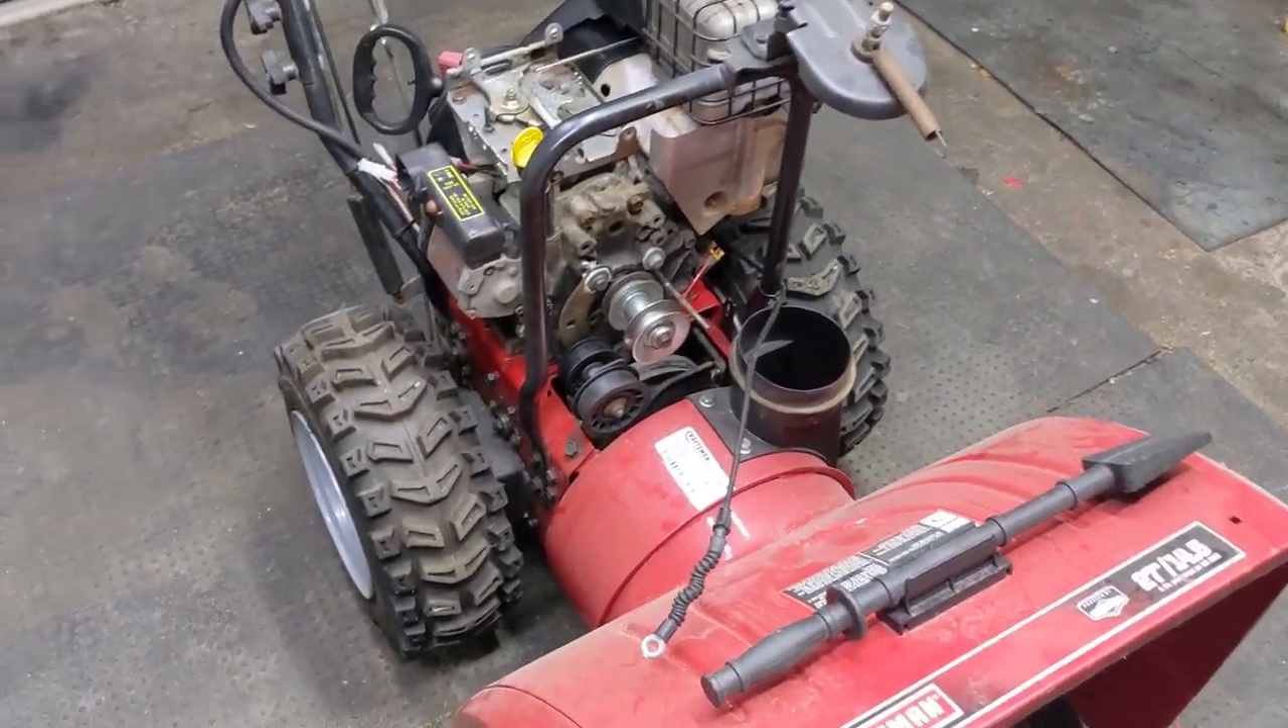Now, I don't have the chute installed to the snowblower here because I still have to do belts.